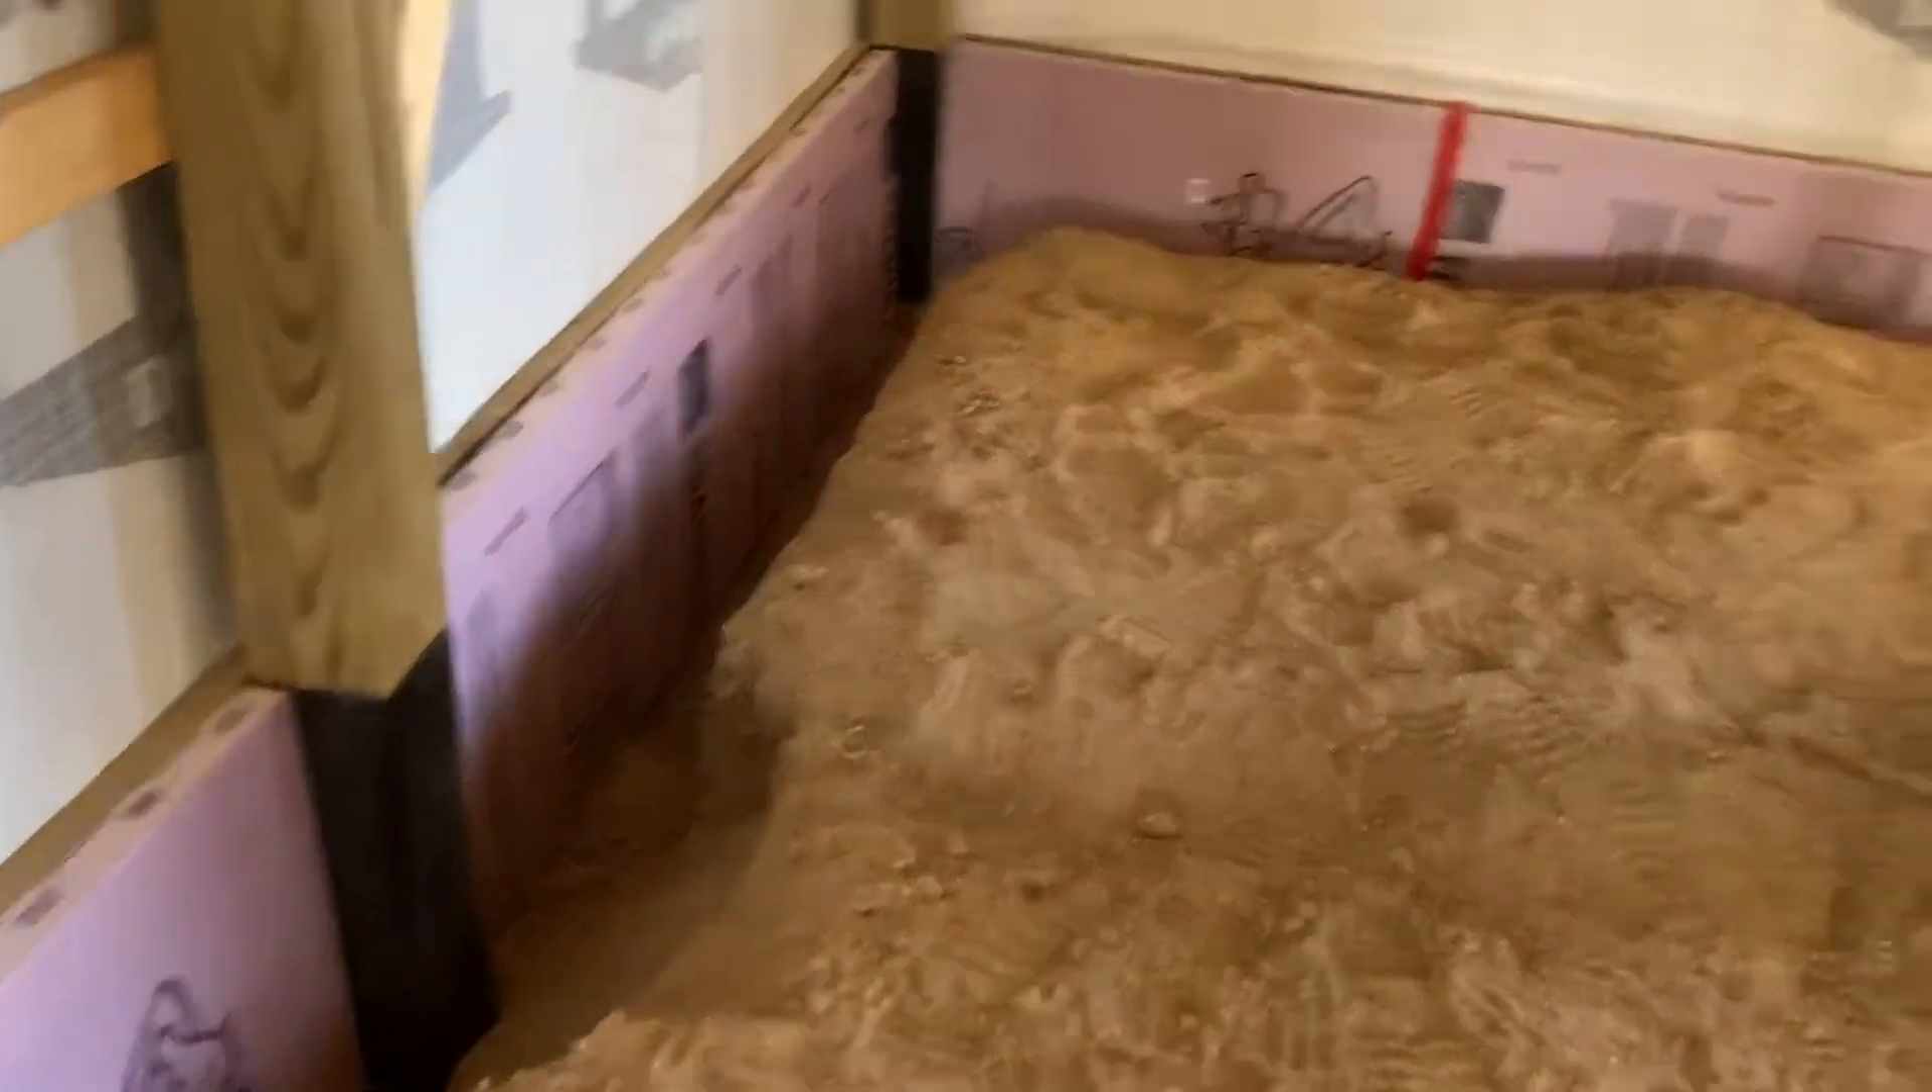But if we walk around, you'll notice all of the thickened edge insulation is in place.